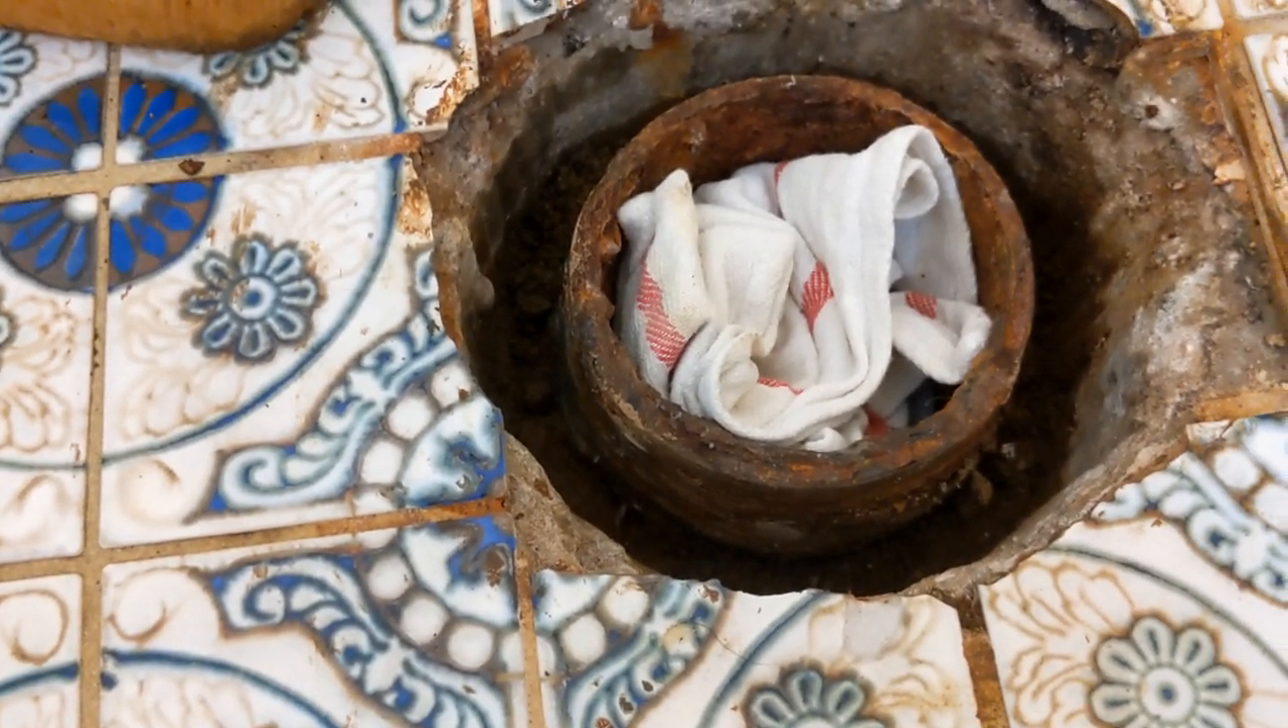But, as you might be able to see, there's a decent sized gap between the drainpipe there and the concrete slab.